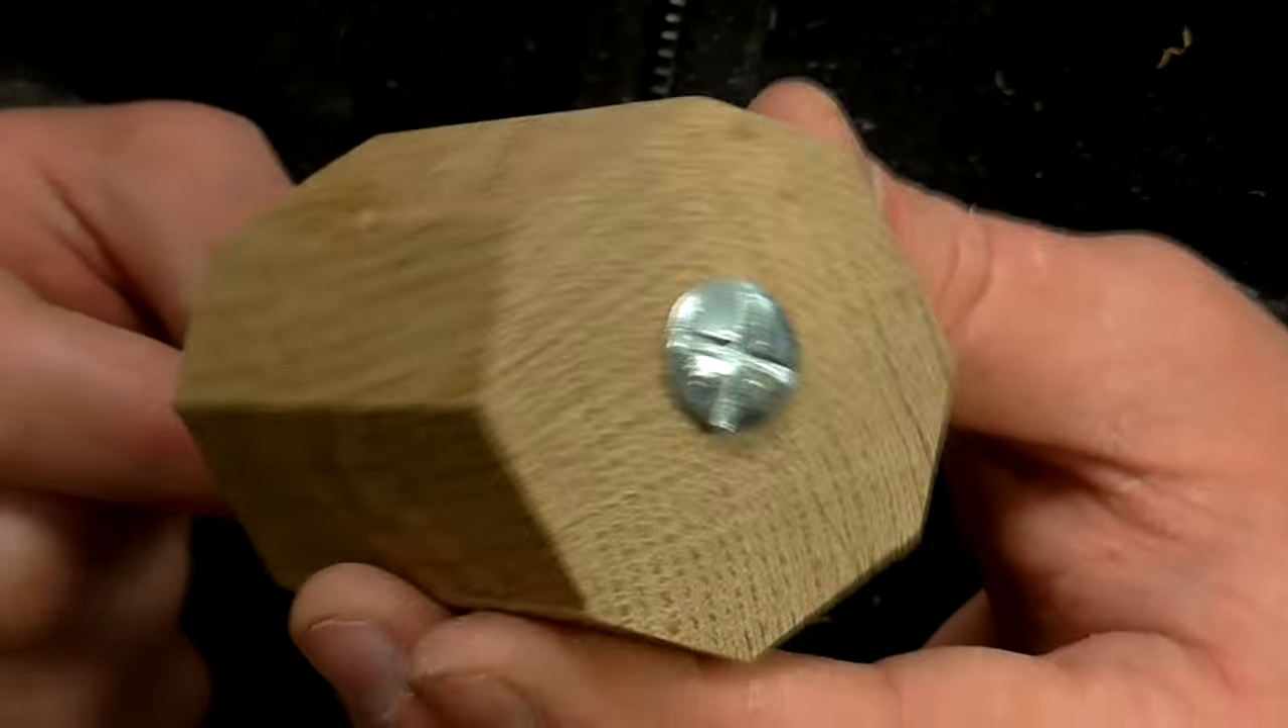I've added a bolt through the knob and on the other end I'm just going to put a washer and a nut.